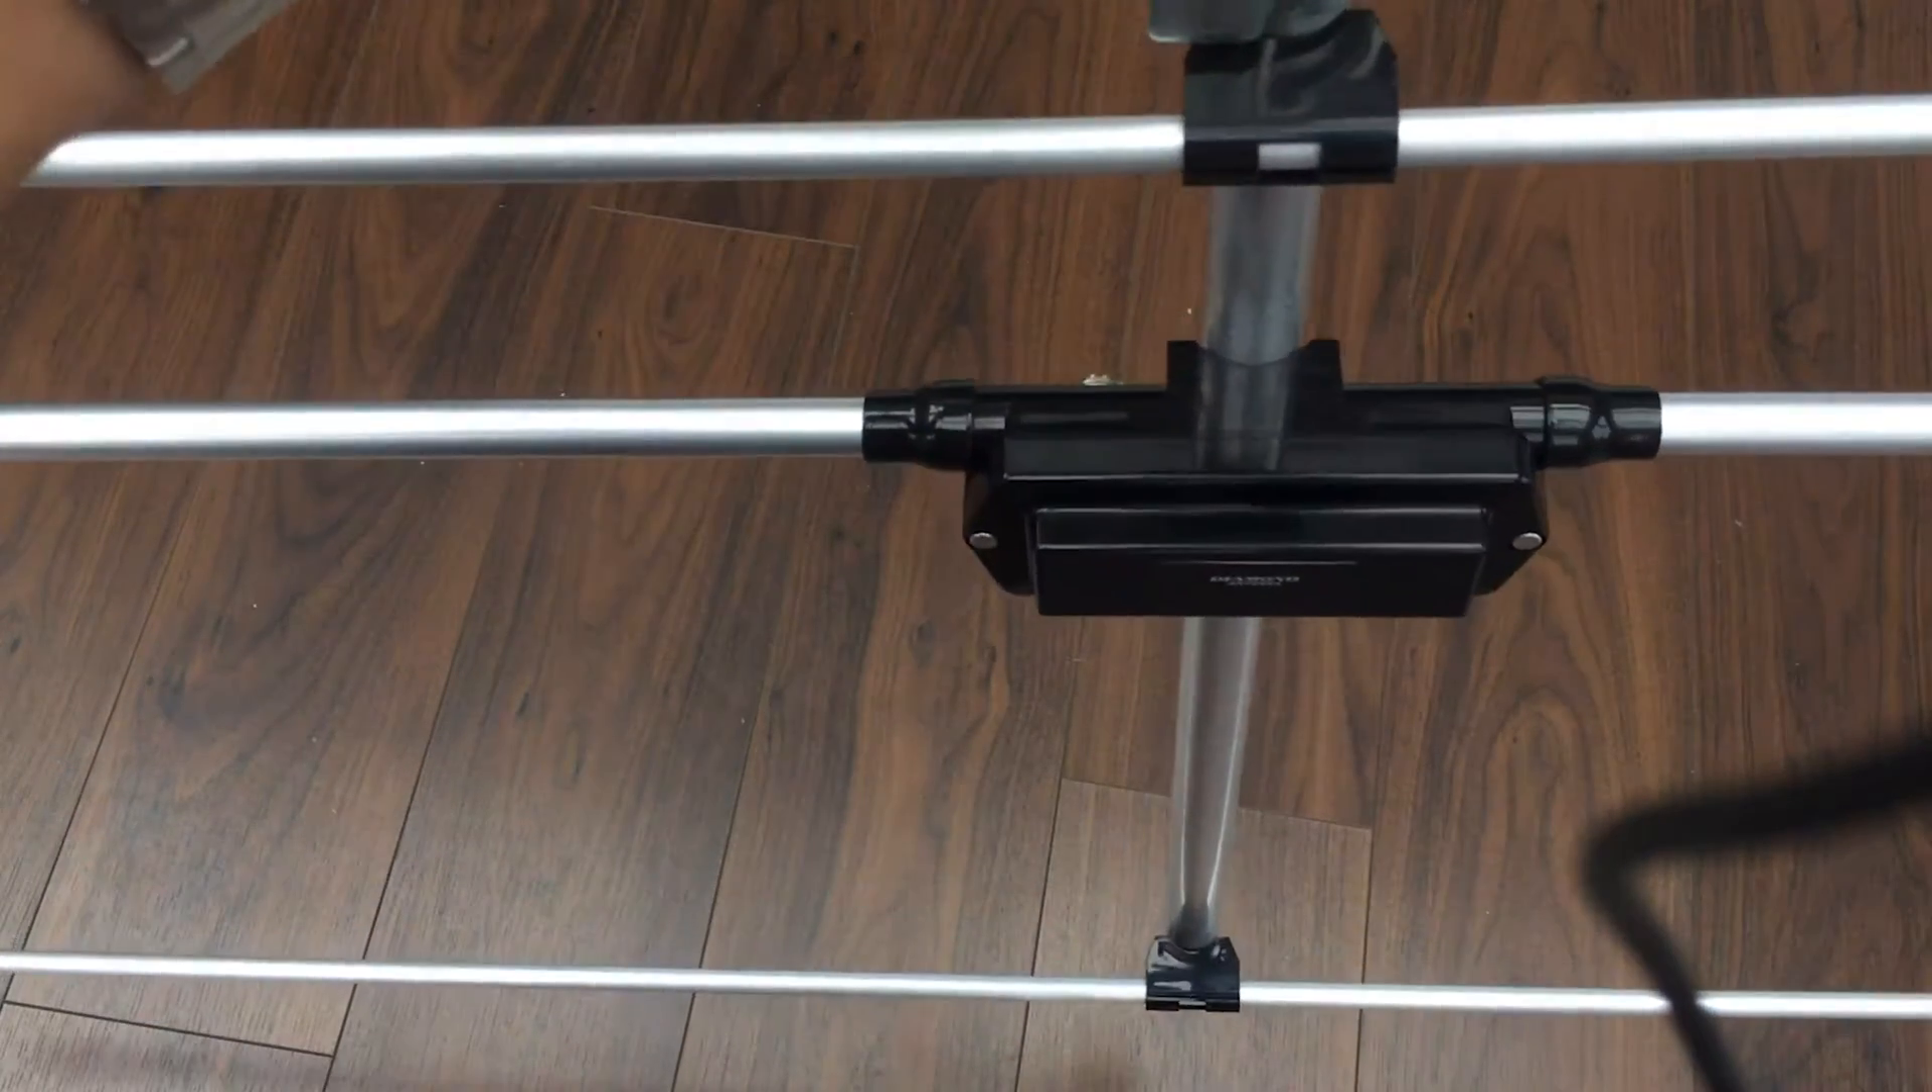Now here's a close-up of the driven element mounted on the boom.